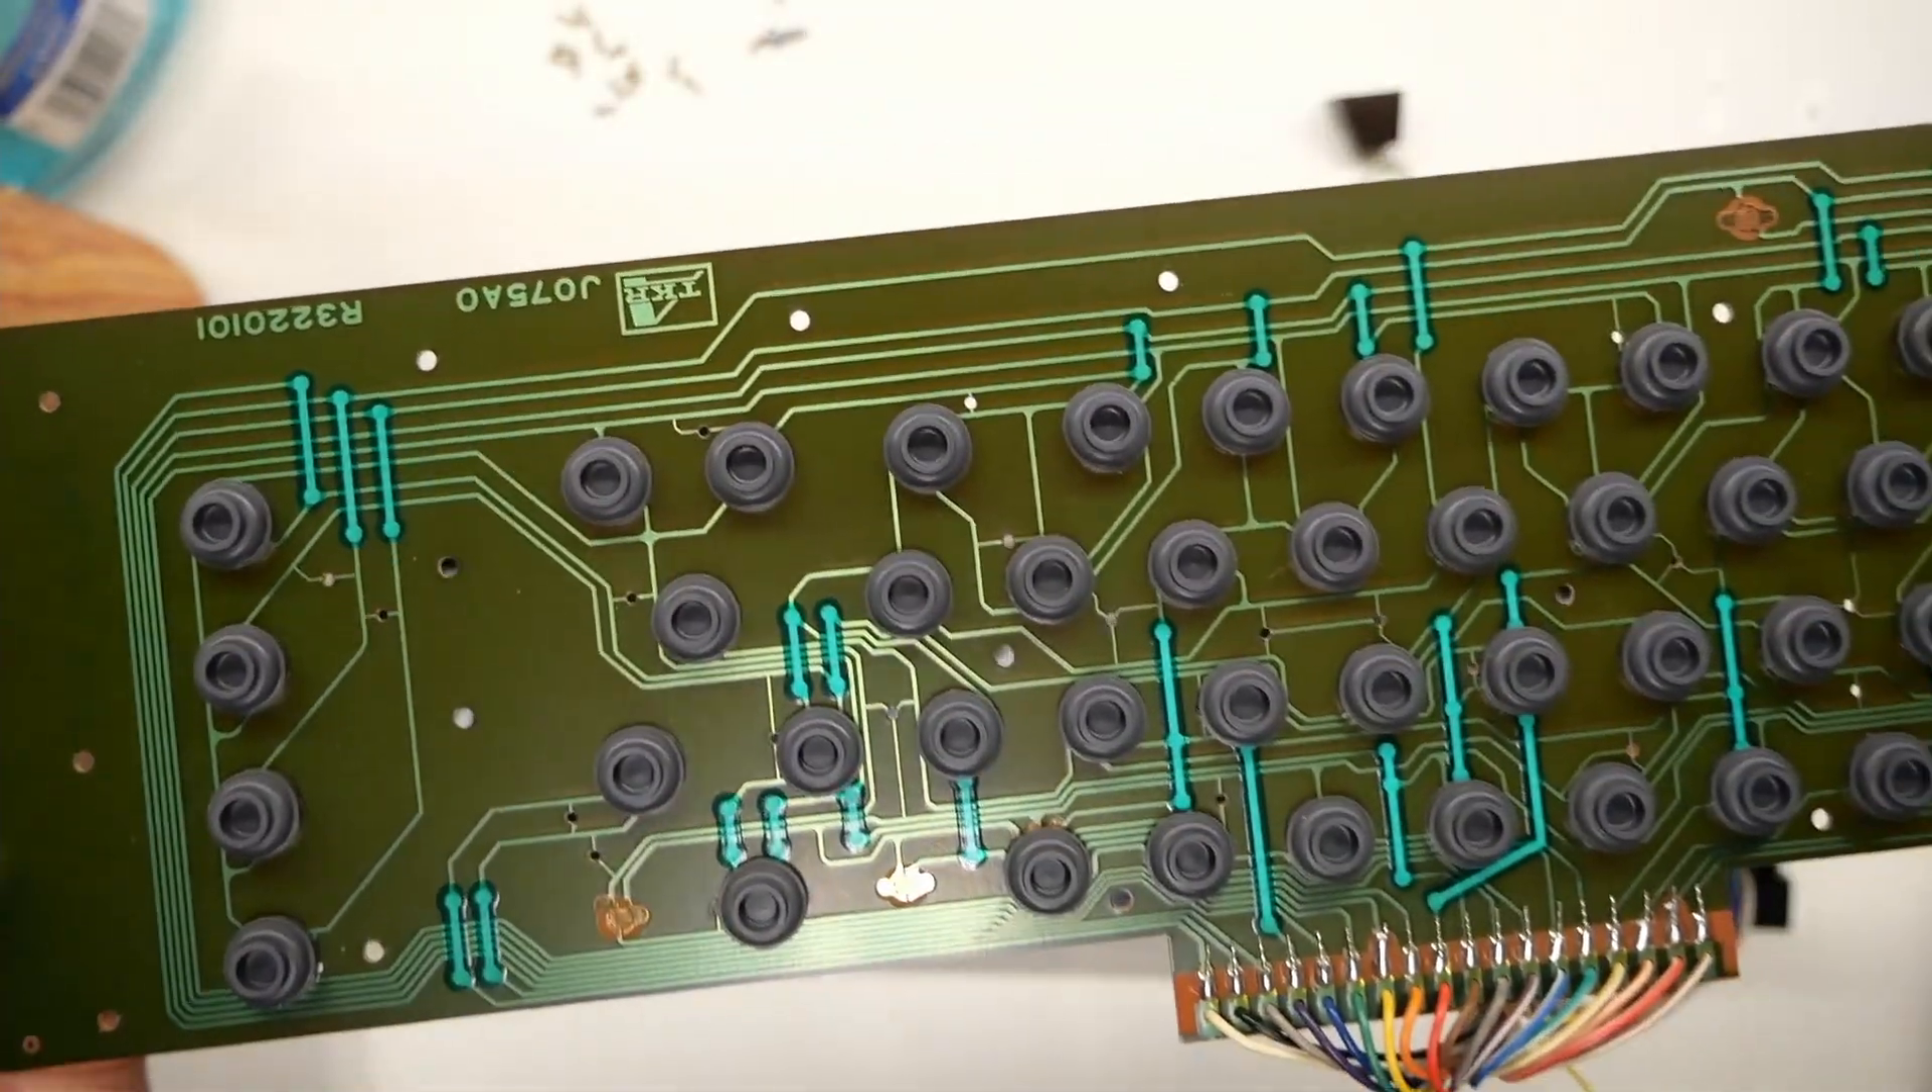The little rubber domes have stayed stuck to the PCB, but that's the PCB on a rubber dome bread bin keyboard.